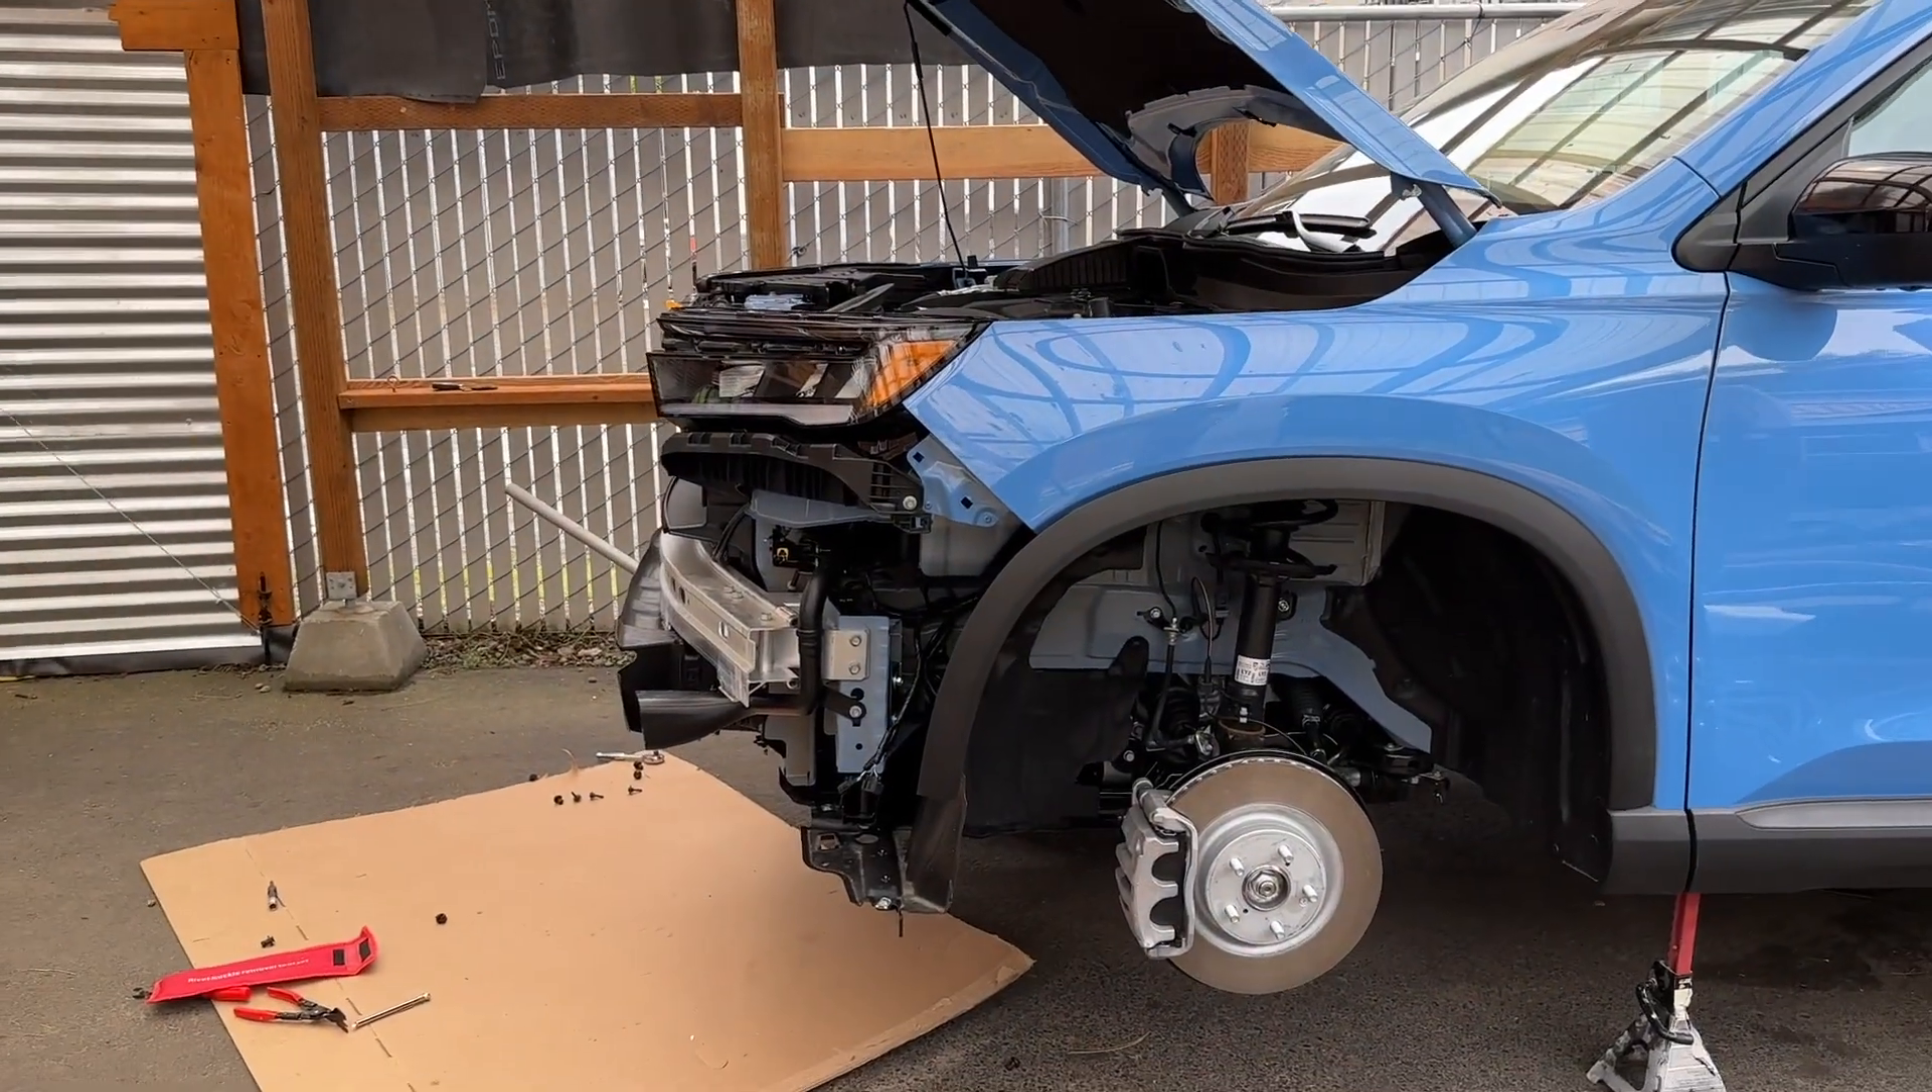Okay, so I got the bumper off.